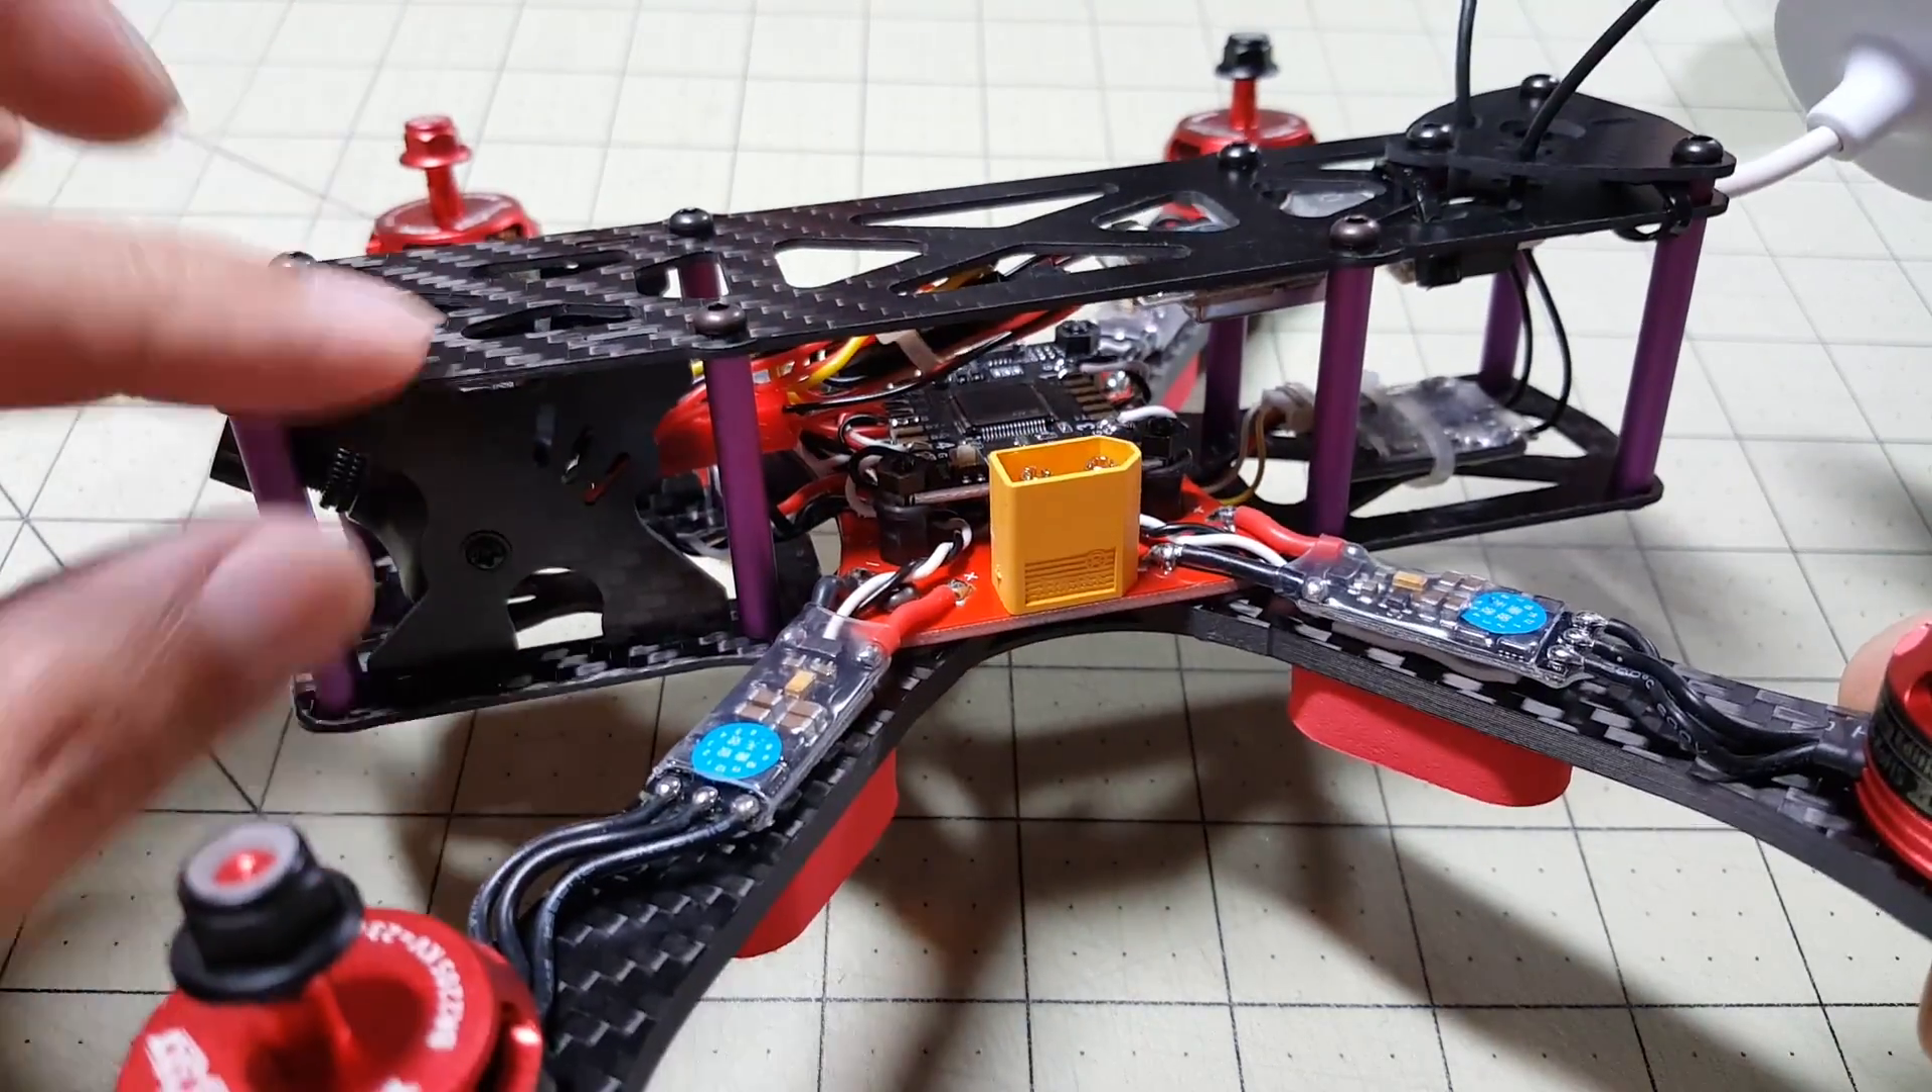Okay, here it is all completed with the top section bolted on to the bottom plate.